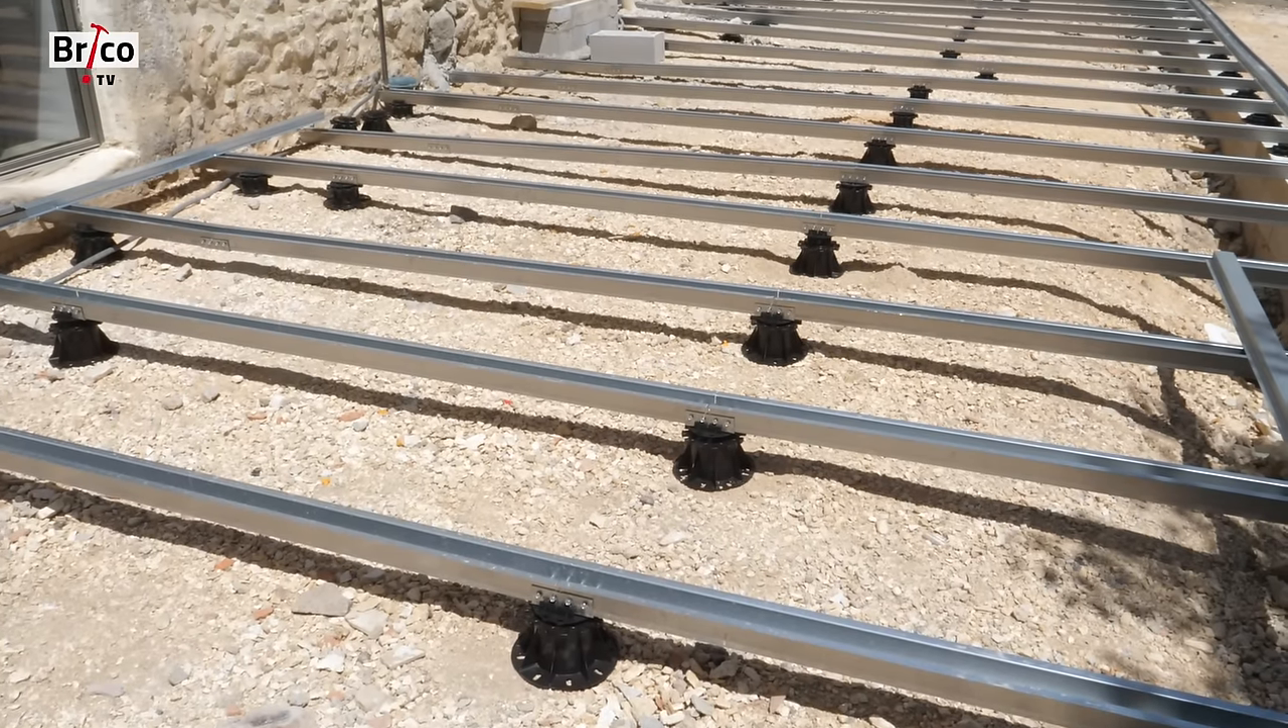Là, on voit que toutes les solives ont été posées et calées.